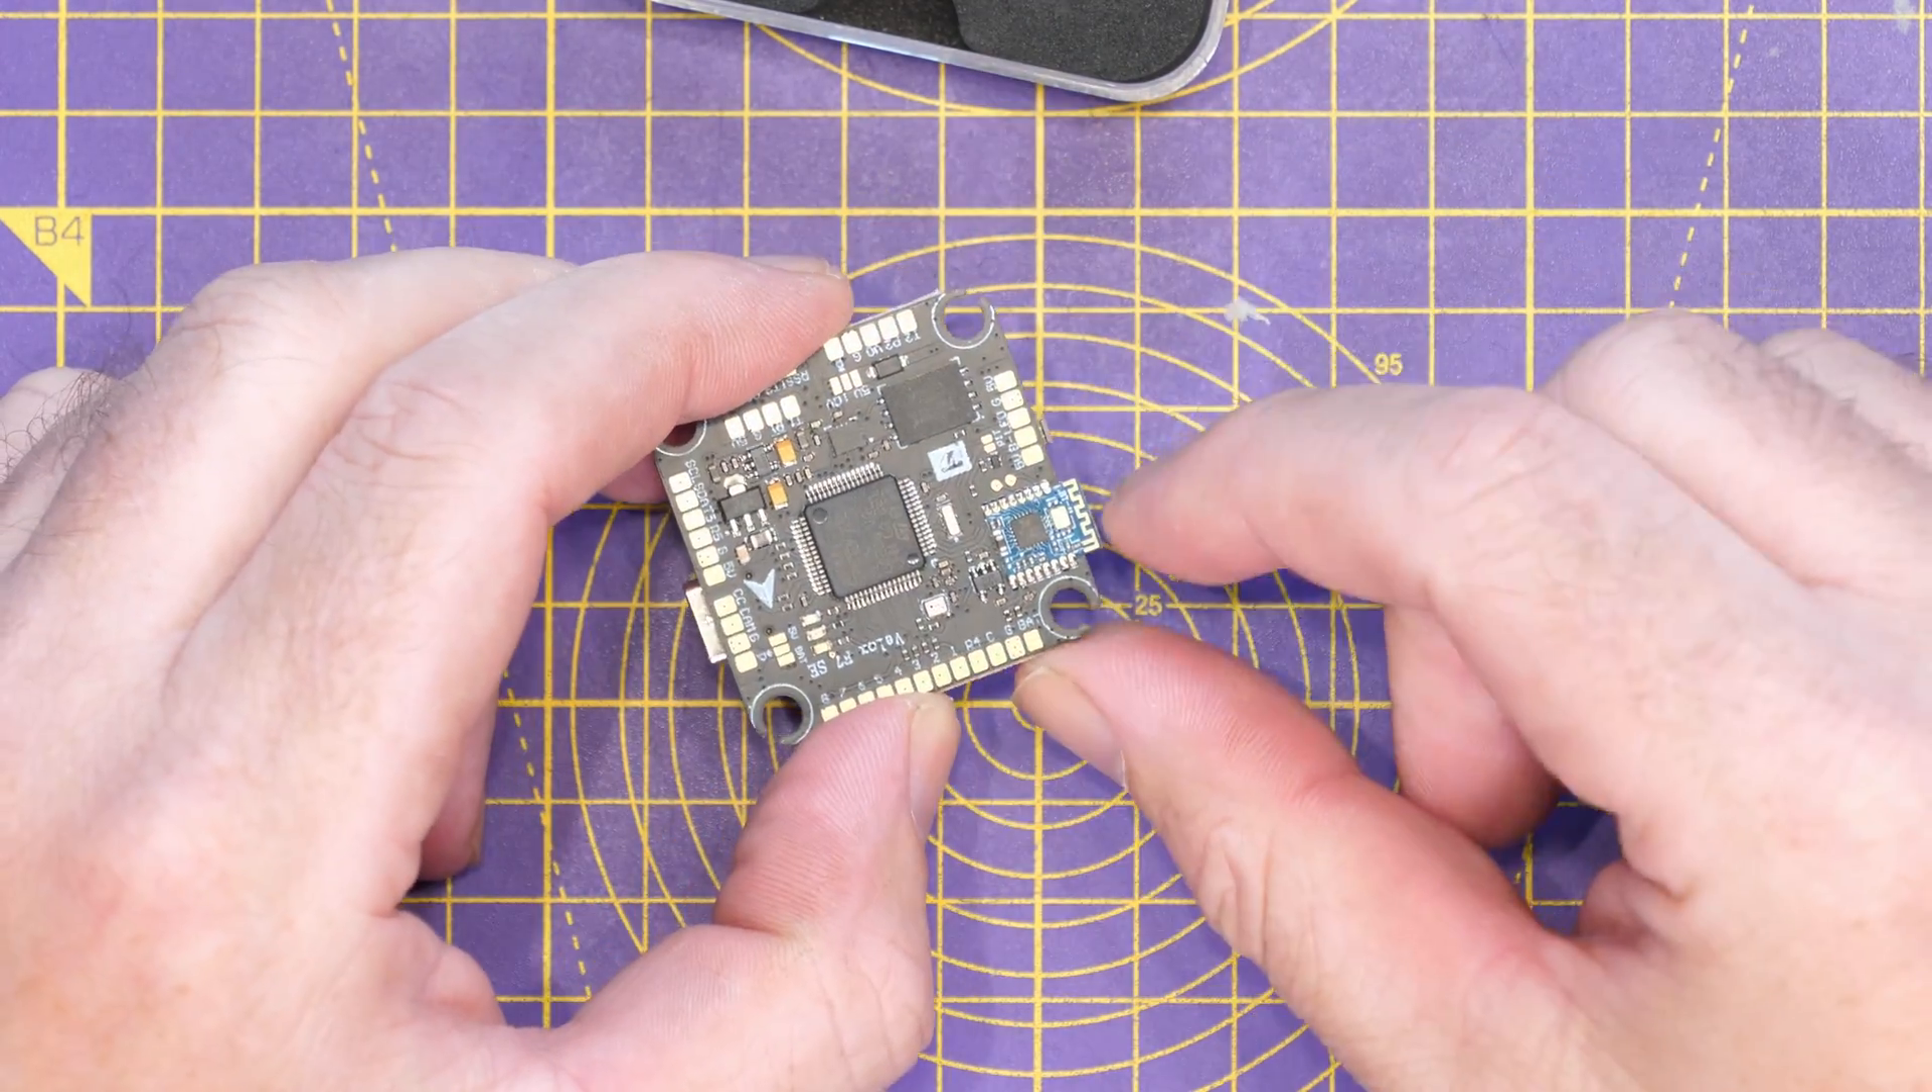It's this little secondary board and you can see that it does stick out a little bit beyond the side of the main PCB.